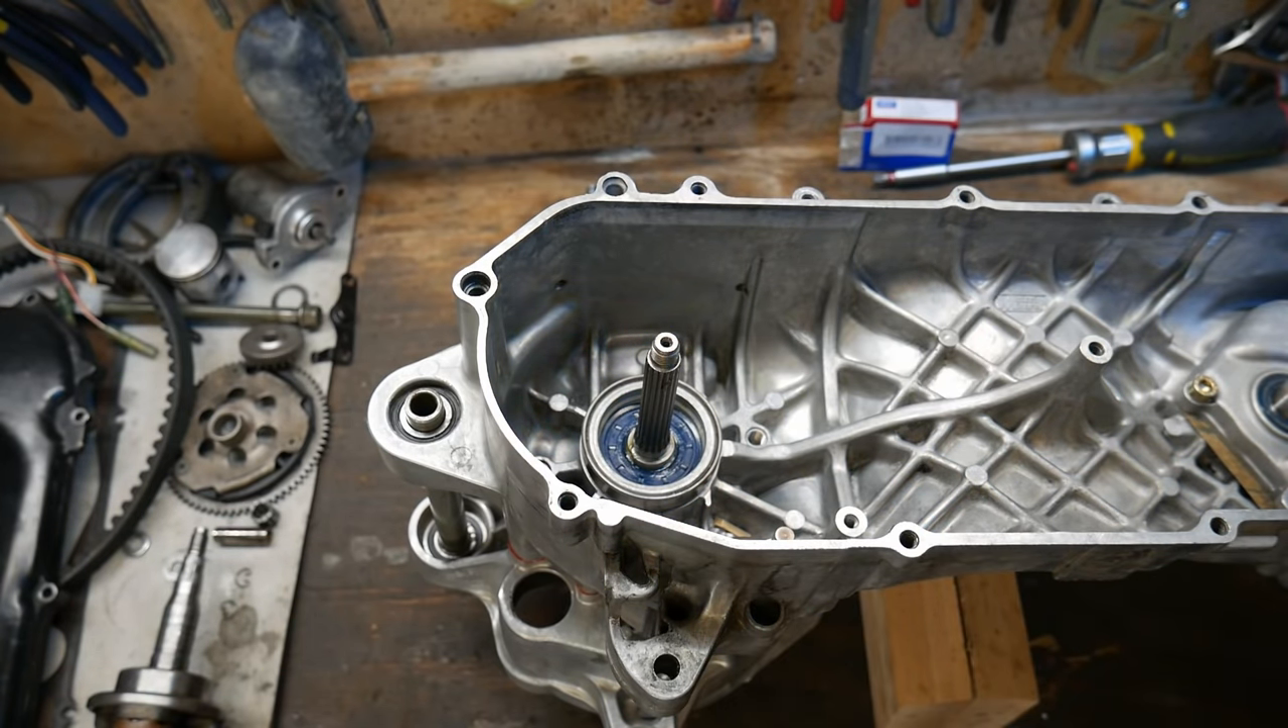Voilà, le joint spi côté variateur est mis en place.